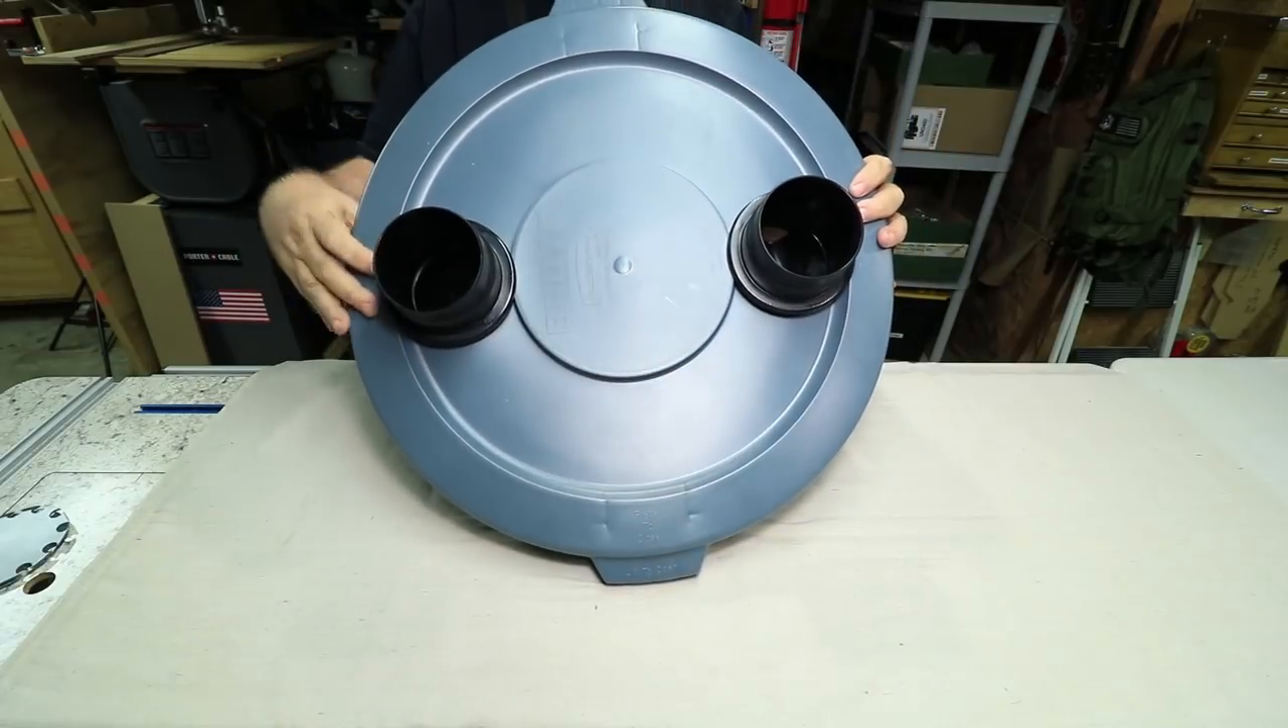So I have my lid cut up where I've got these cyclonic adapters in here to create the cyclonic motion in the trash can for collecting all the debris.